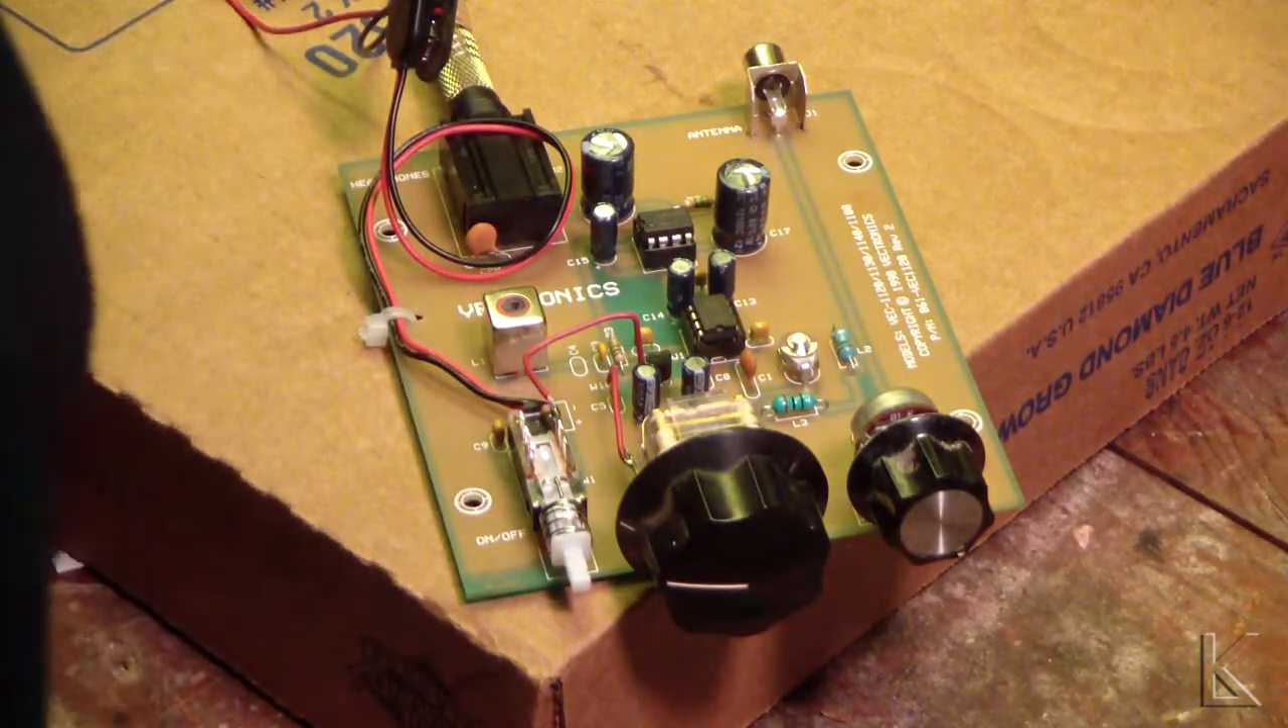And I have hooked up power and a speaker. I haven't hooked anything to antennae yet.